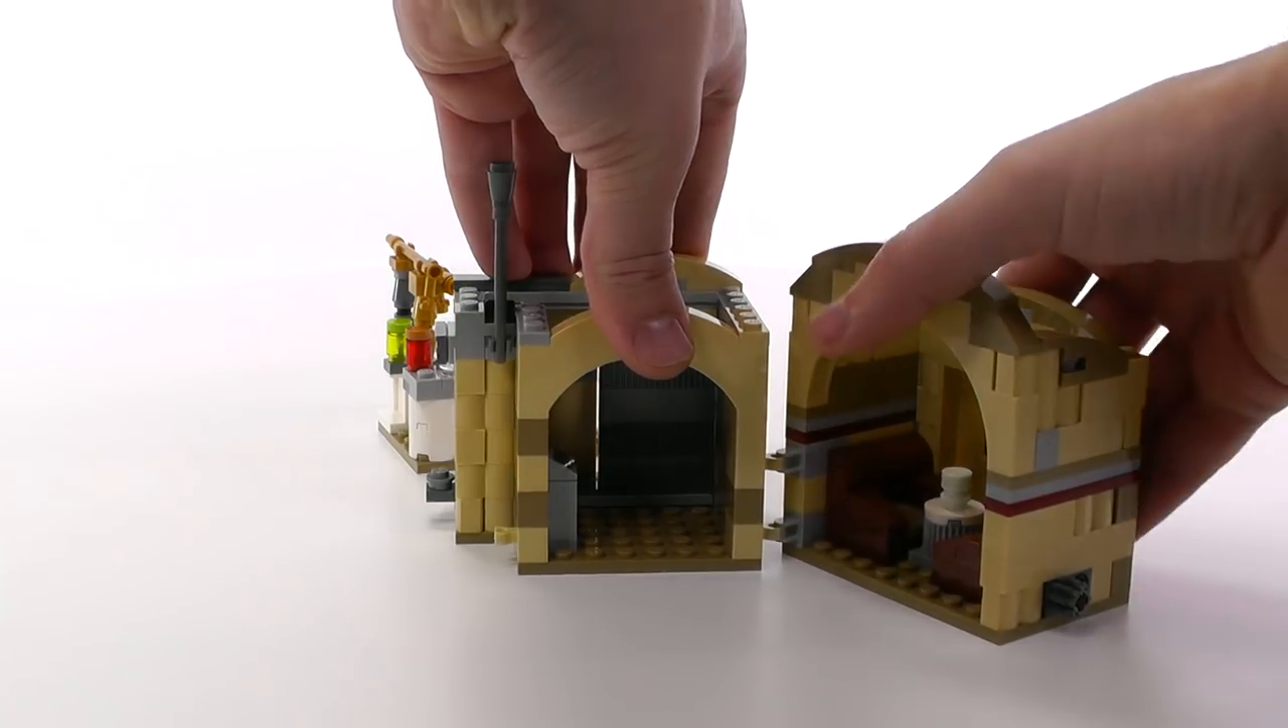They kind of clip together and they don't really match up at any sort of right angles or 90 degrees. Like the walls never touch perfectly.